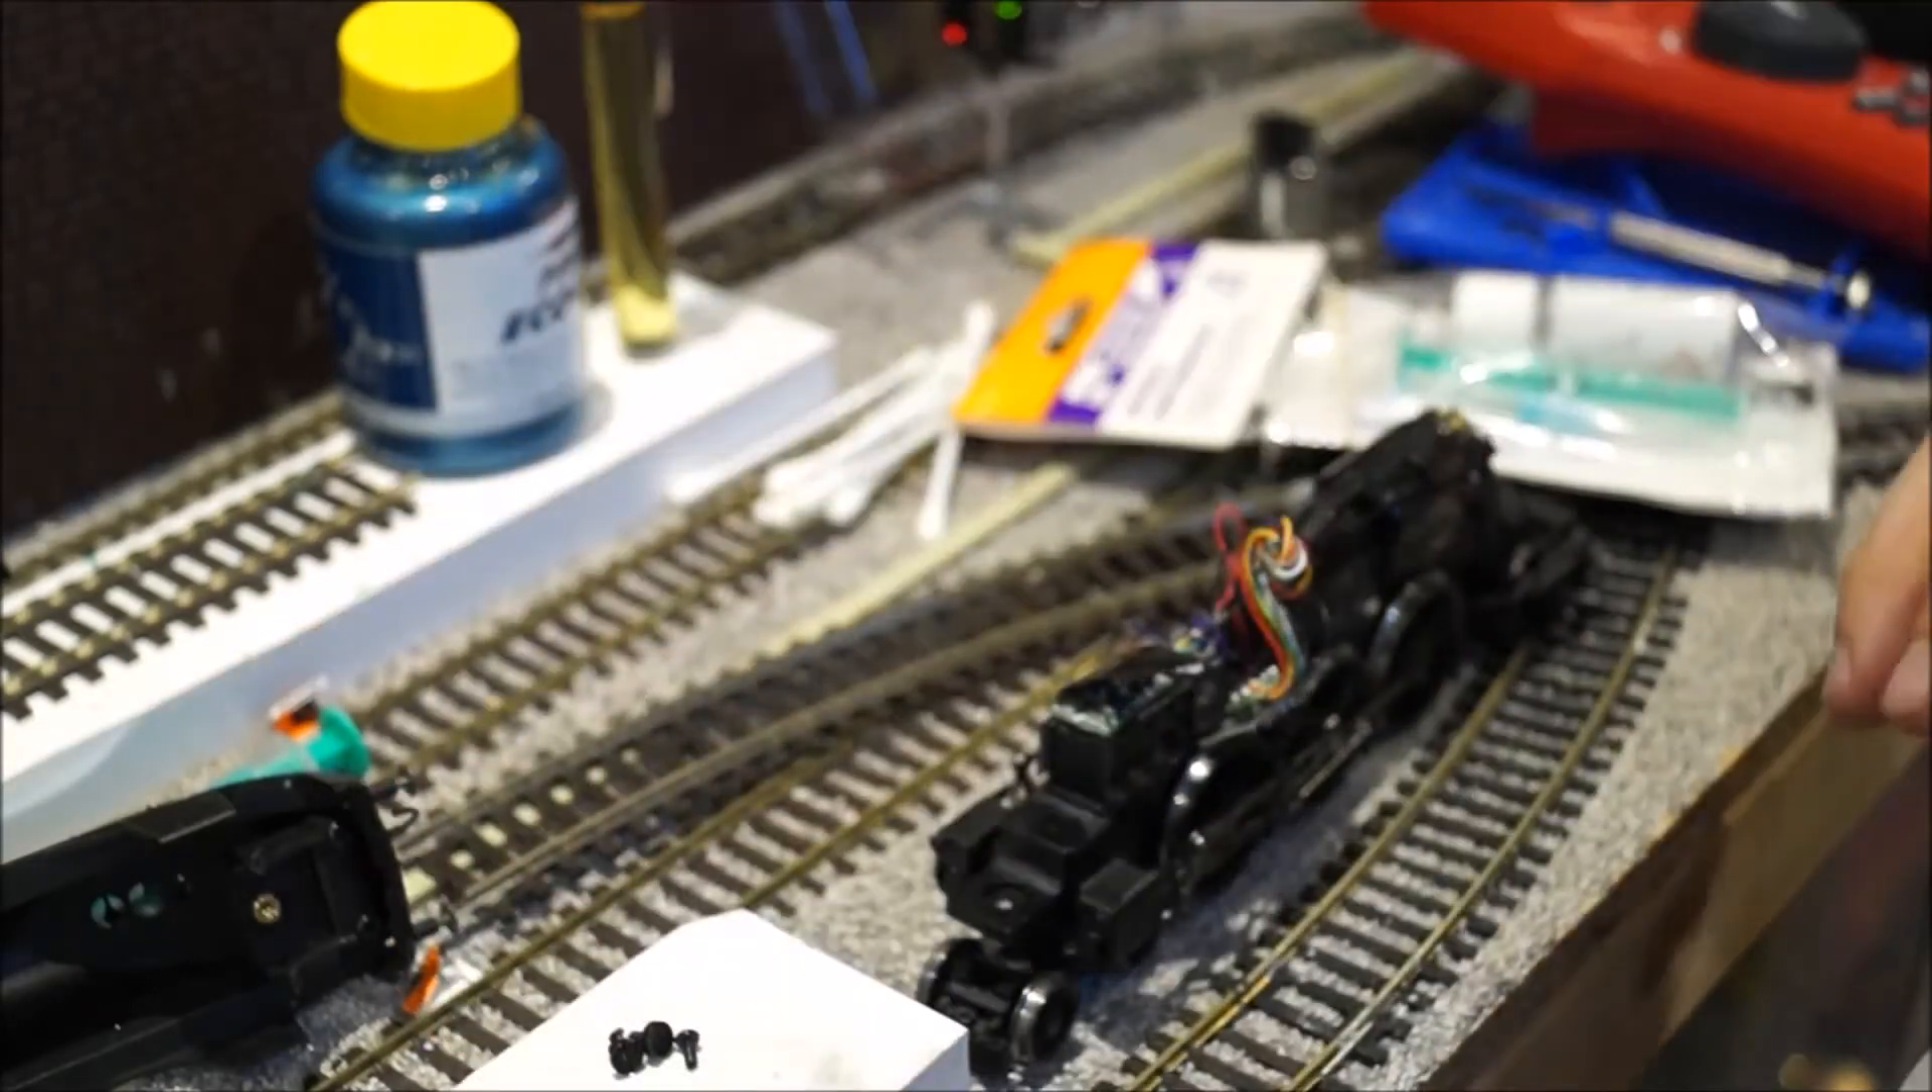I've already taken the model apart, I've already taken the covering off.